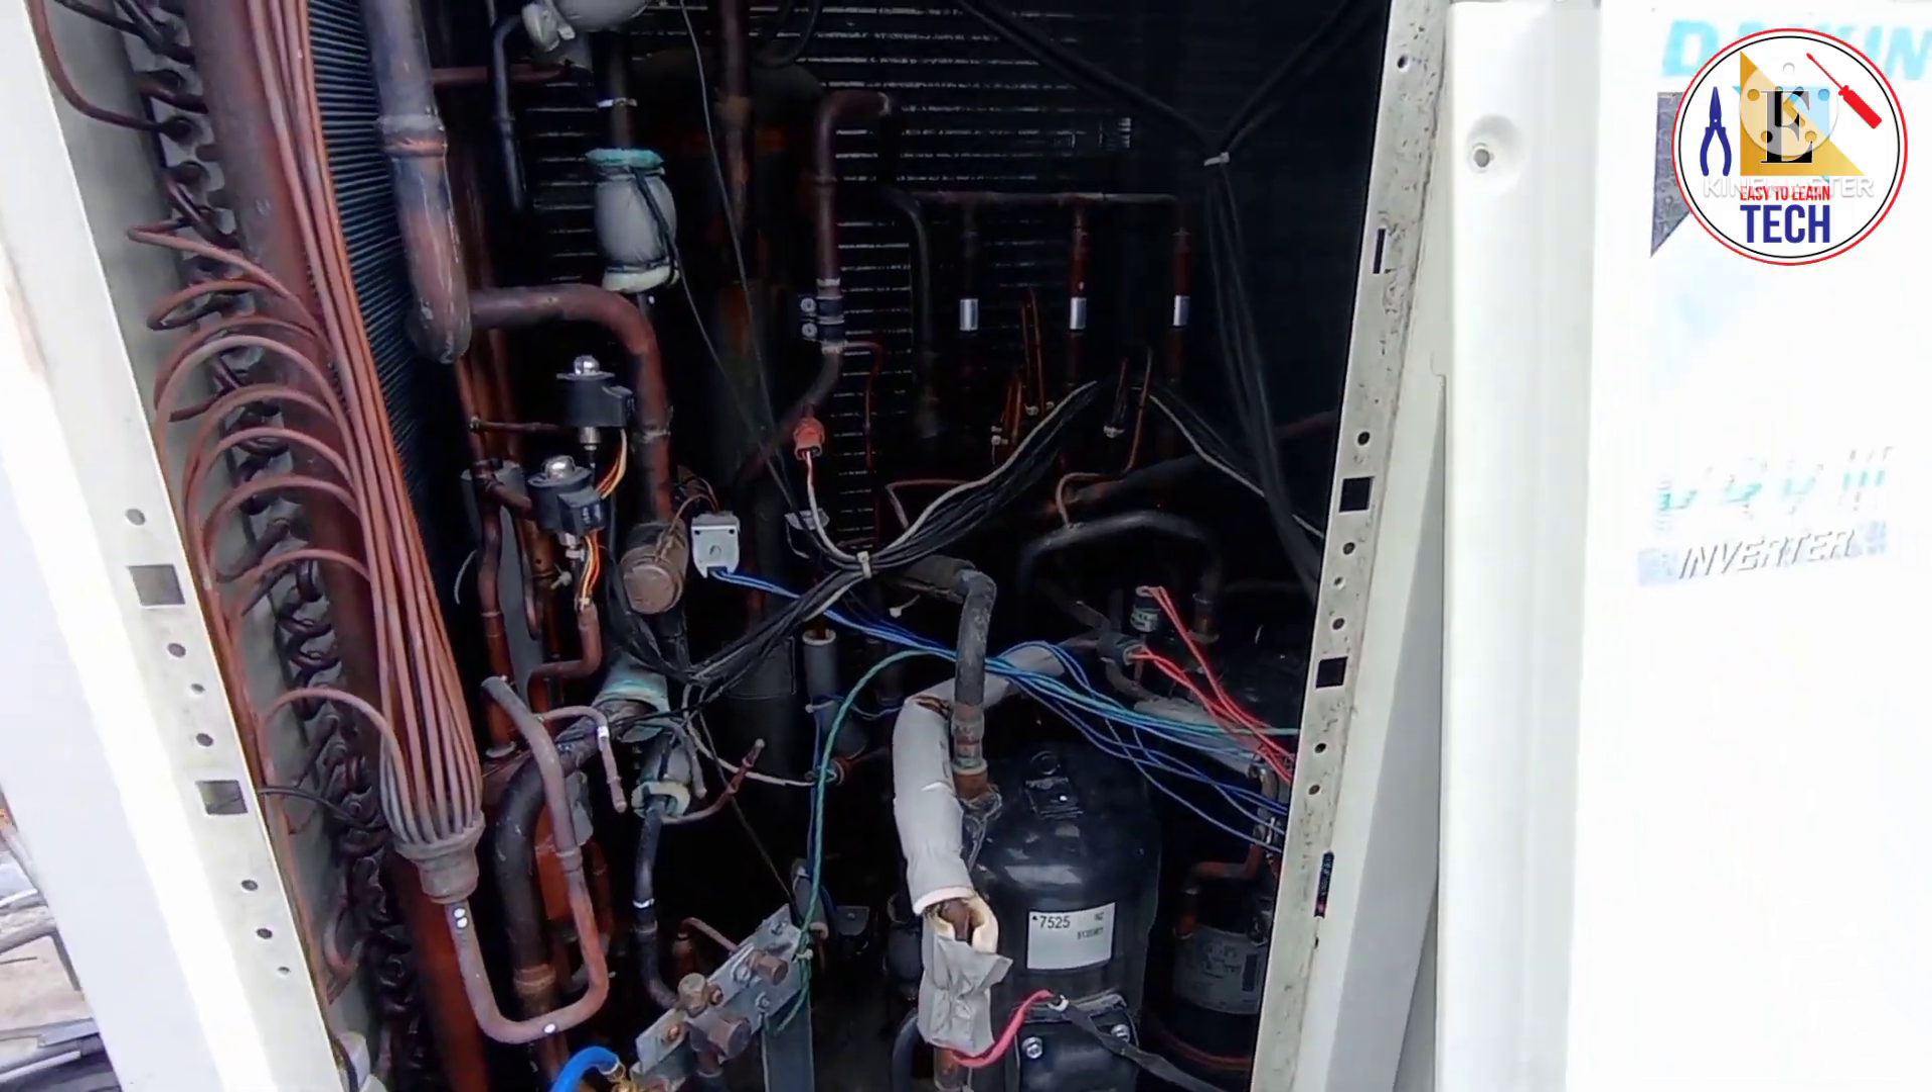As you can see now I have opened the outdoor unit for VR V3.